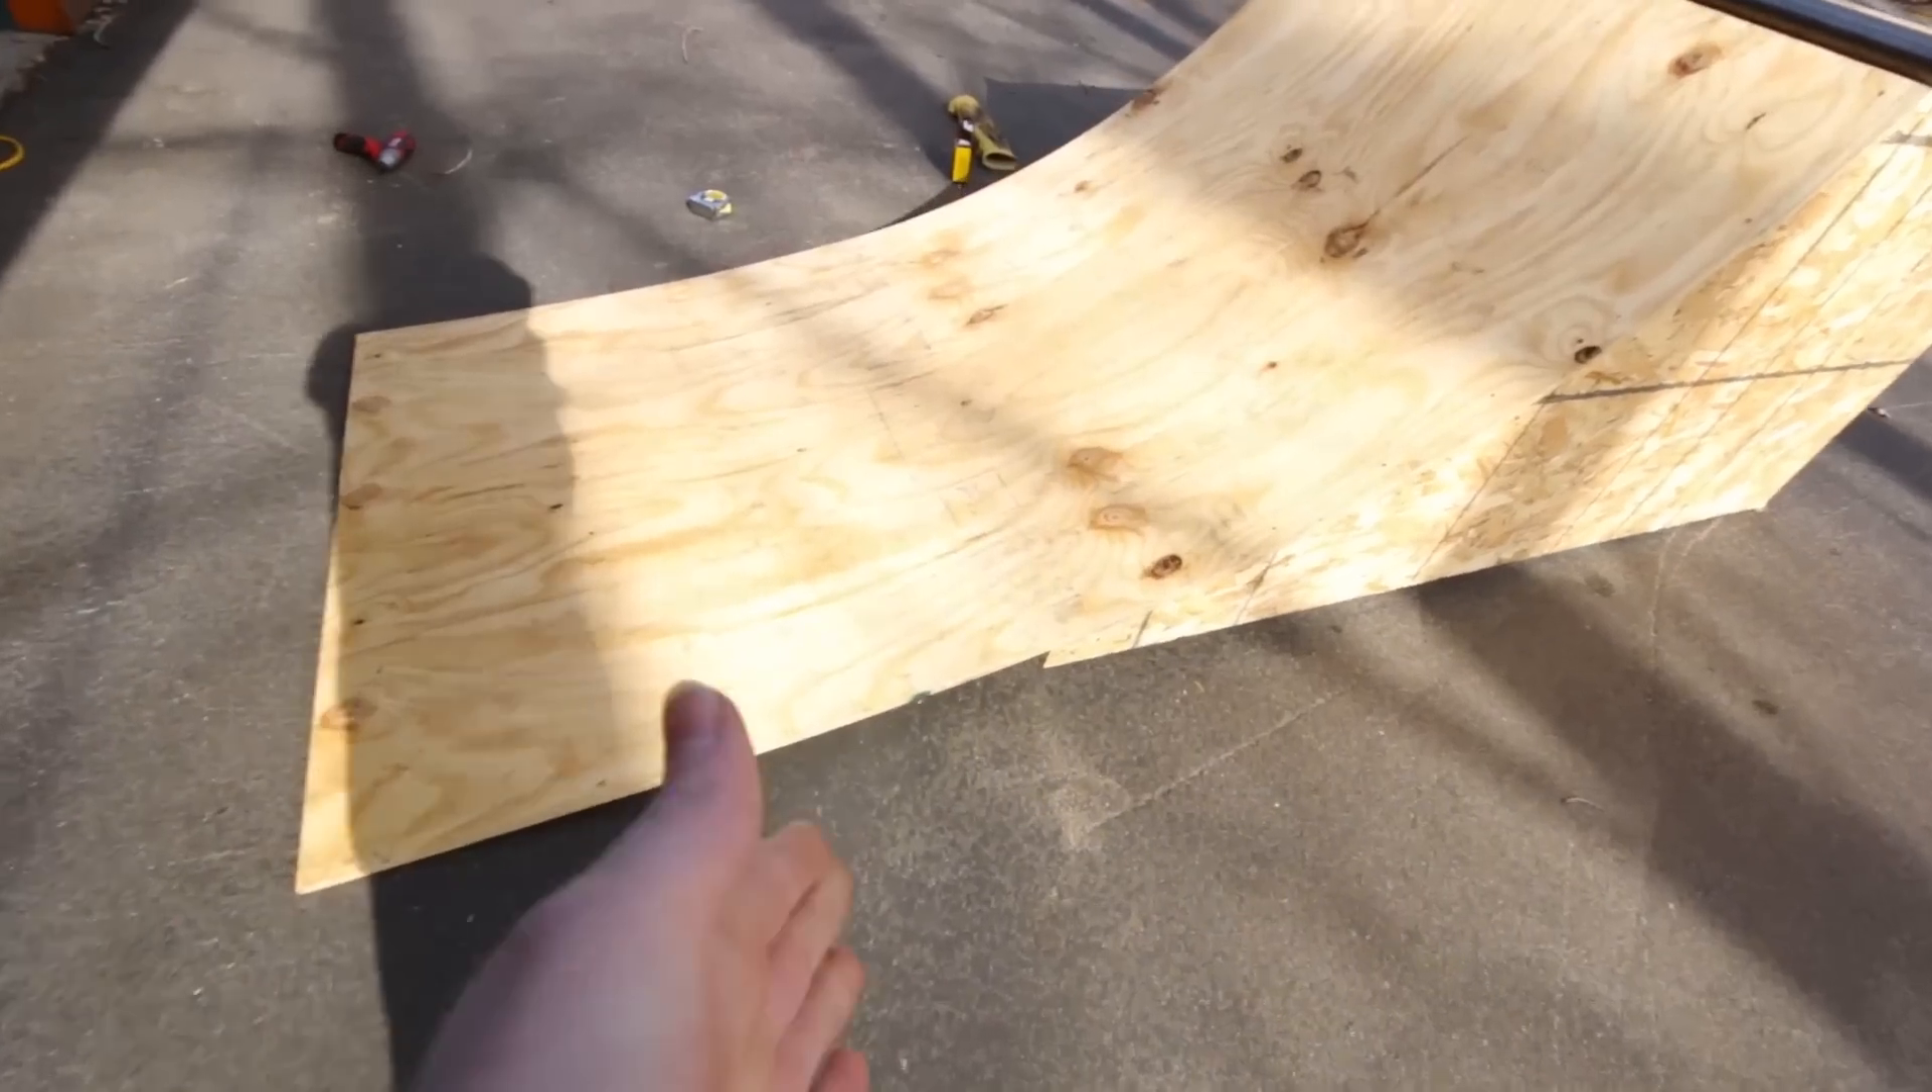Okay, the first layer is on. It's a little bit too big. It goes that far.